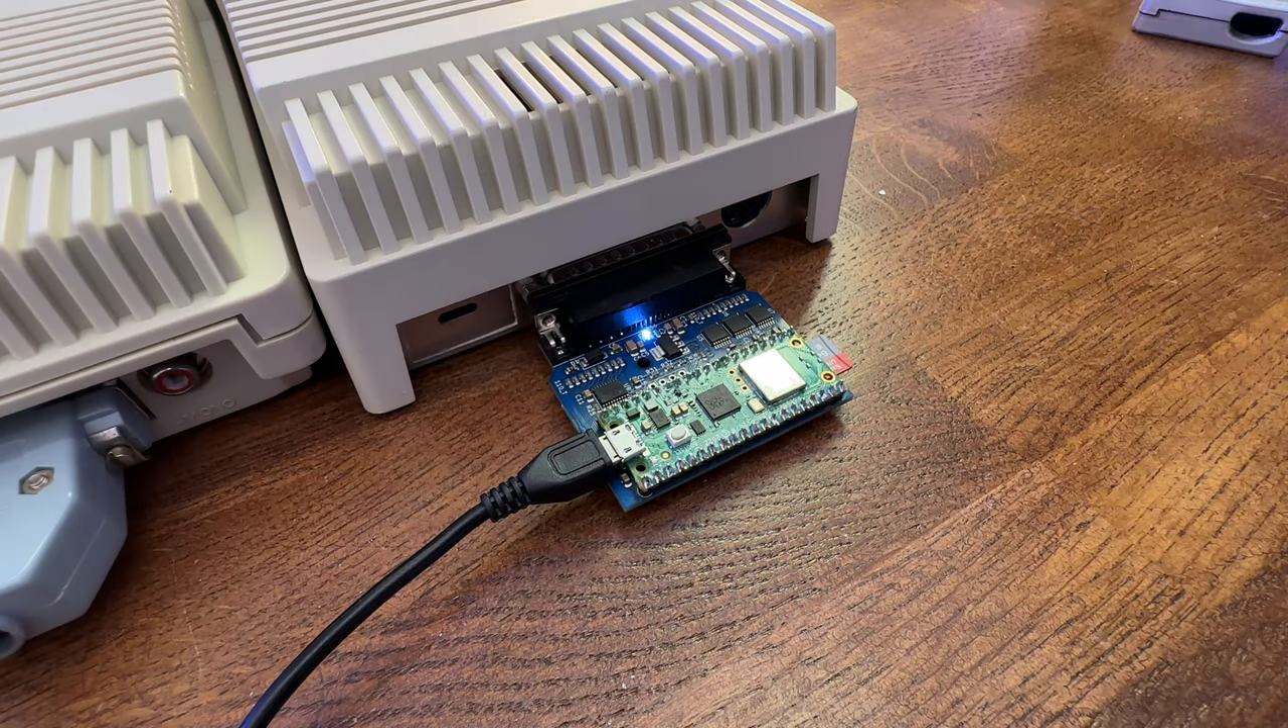So in goes the USB connector. And you'll see that when I do that, a blue light comes on, and that indicates that it's receiving power.